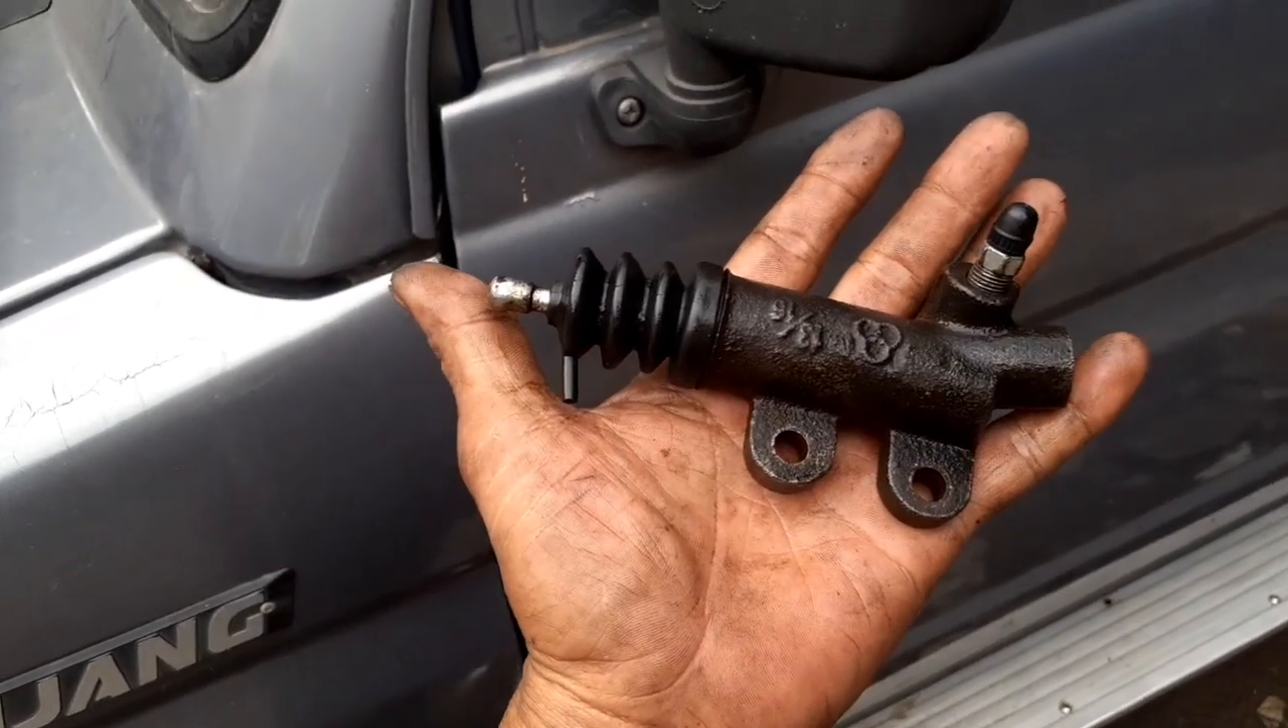Ini udah beres sudah kita pasang juga karet penutup debu di sini.